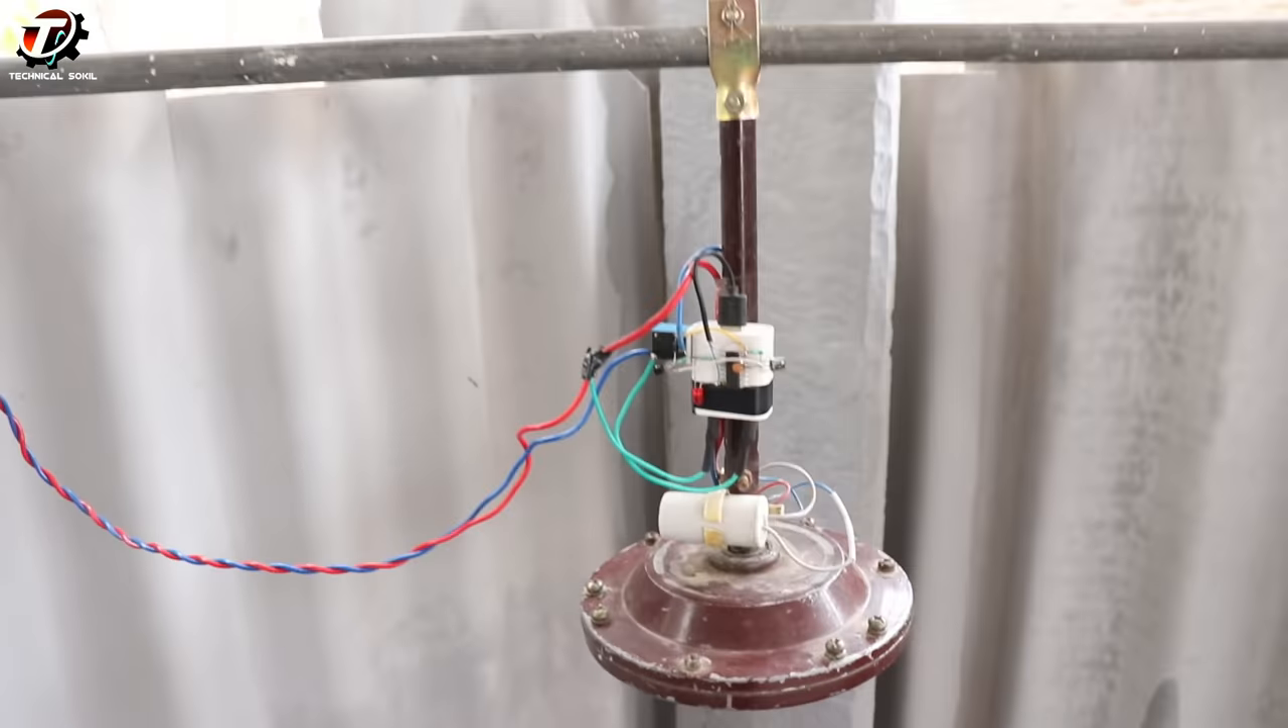यहाँ पर यह देखिए circuit लगा हुआ है।